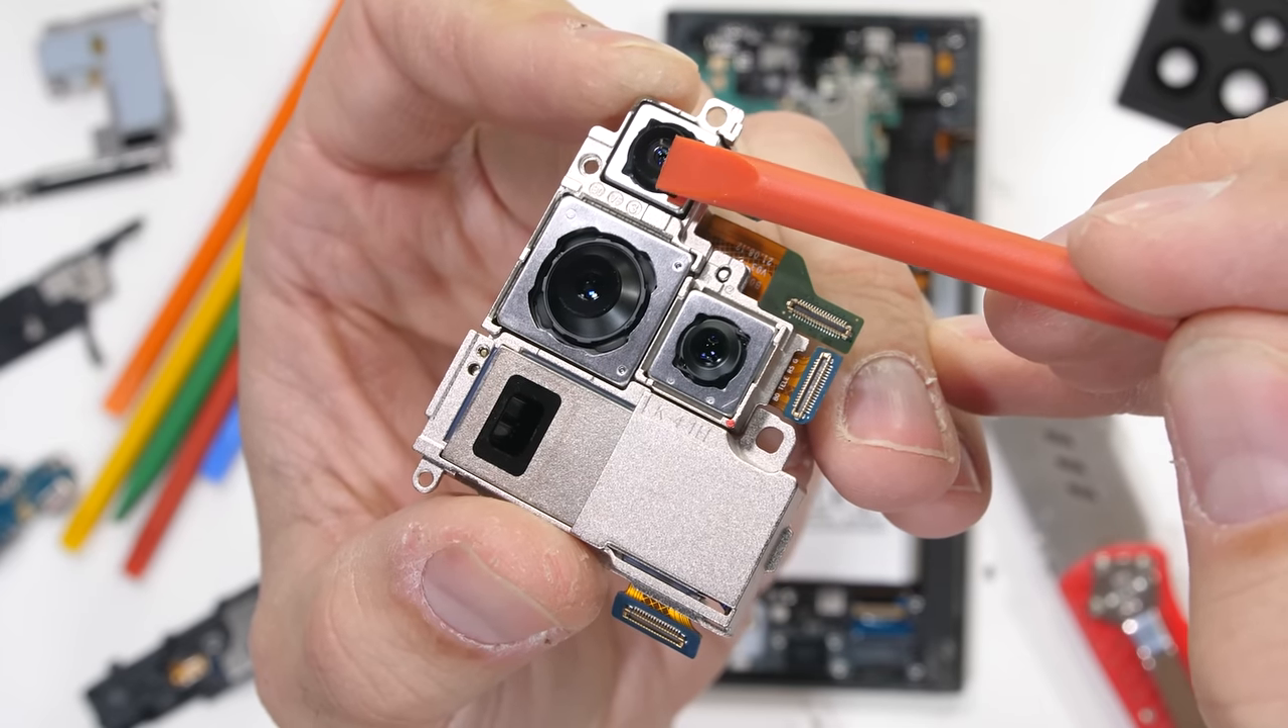It's interesting that with the motherboard out, we can now unplug and detach the camera units, and it really goes to show just how much real estate is dedicated to these cameras inside of the phone.